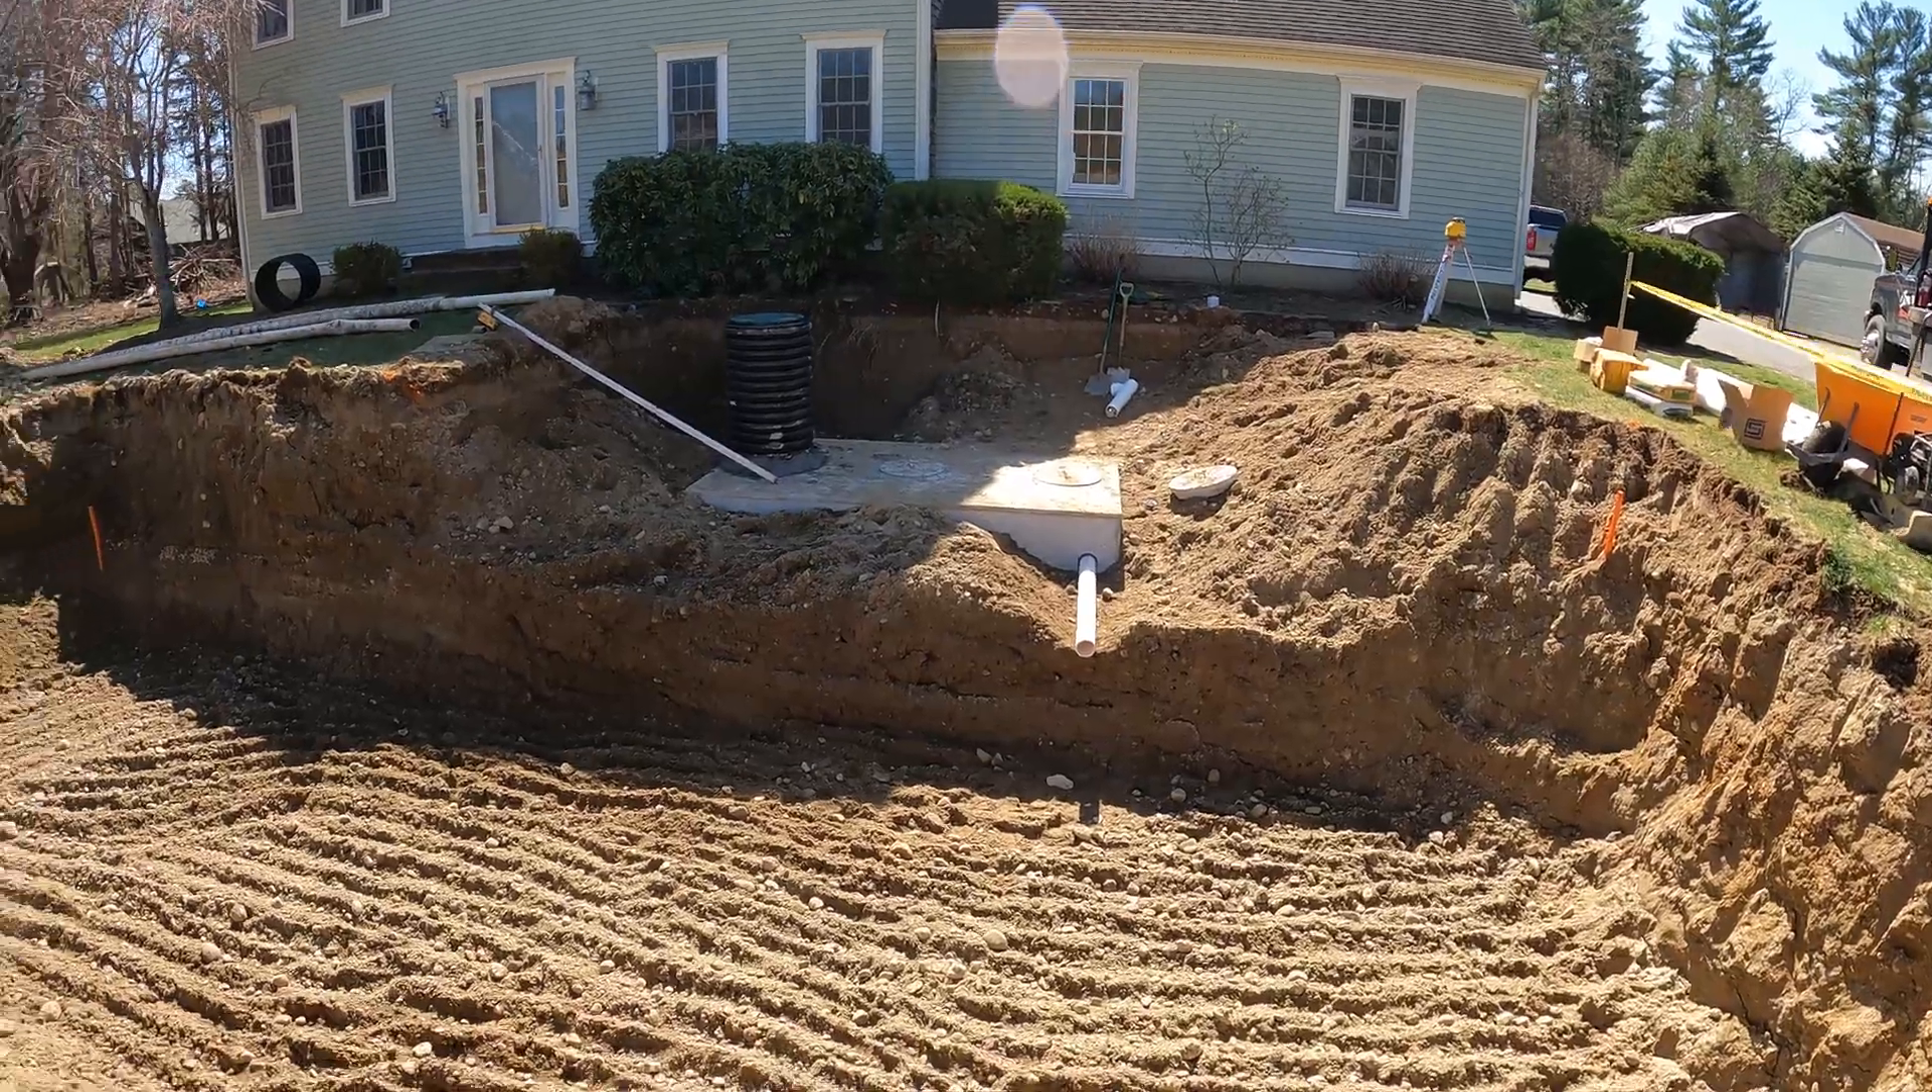Um, tank's all set. One riser's done. Got one more riser to put on that side.